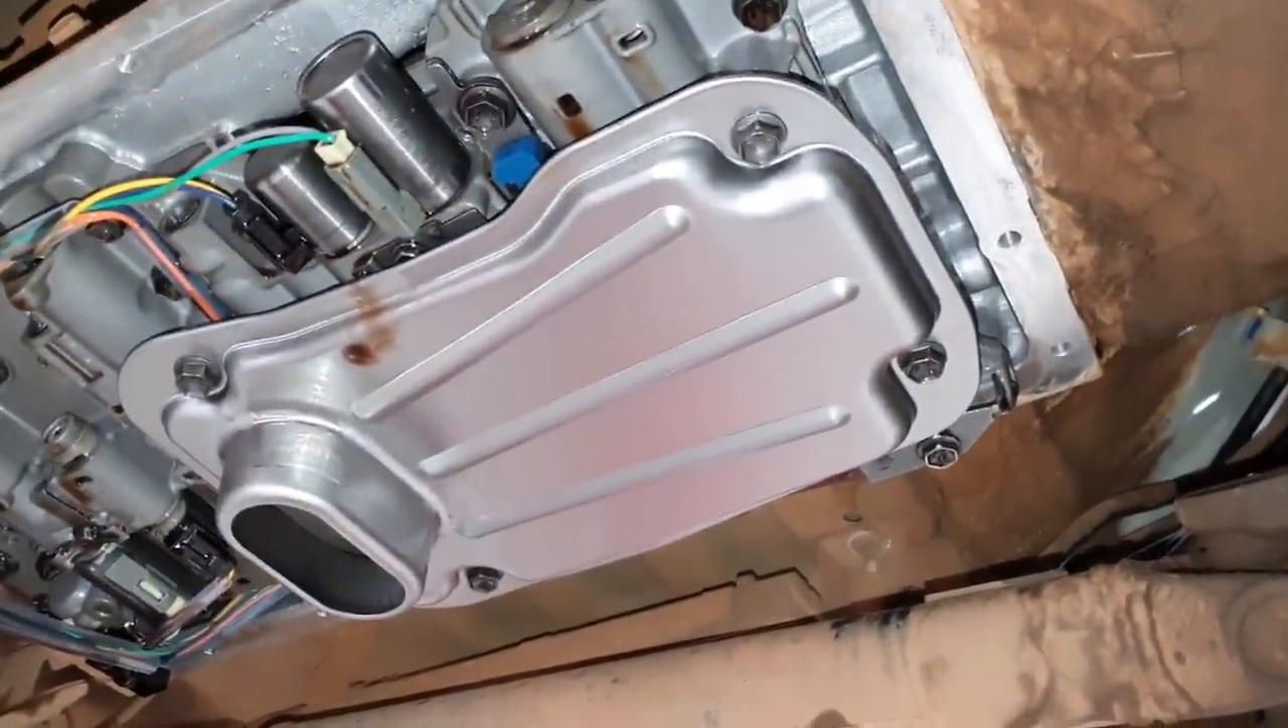Olha o filtro novo no lugar. O filtro novo já está instalado.